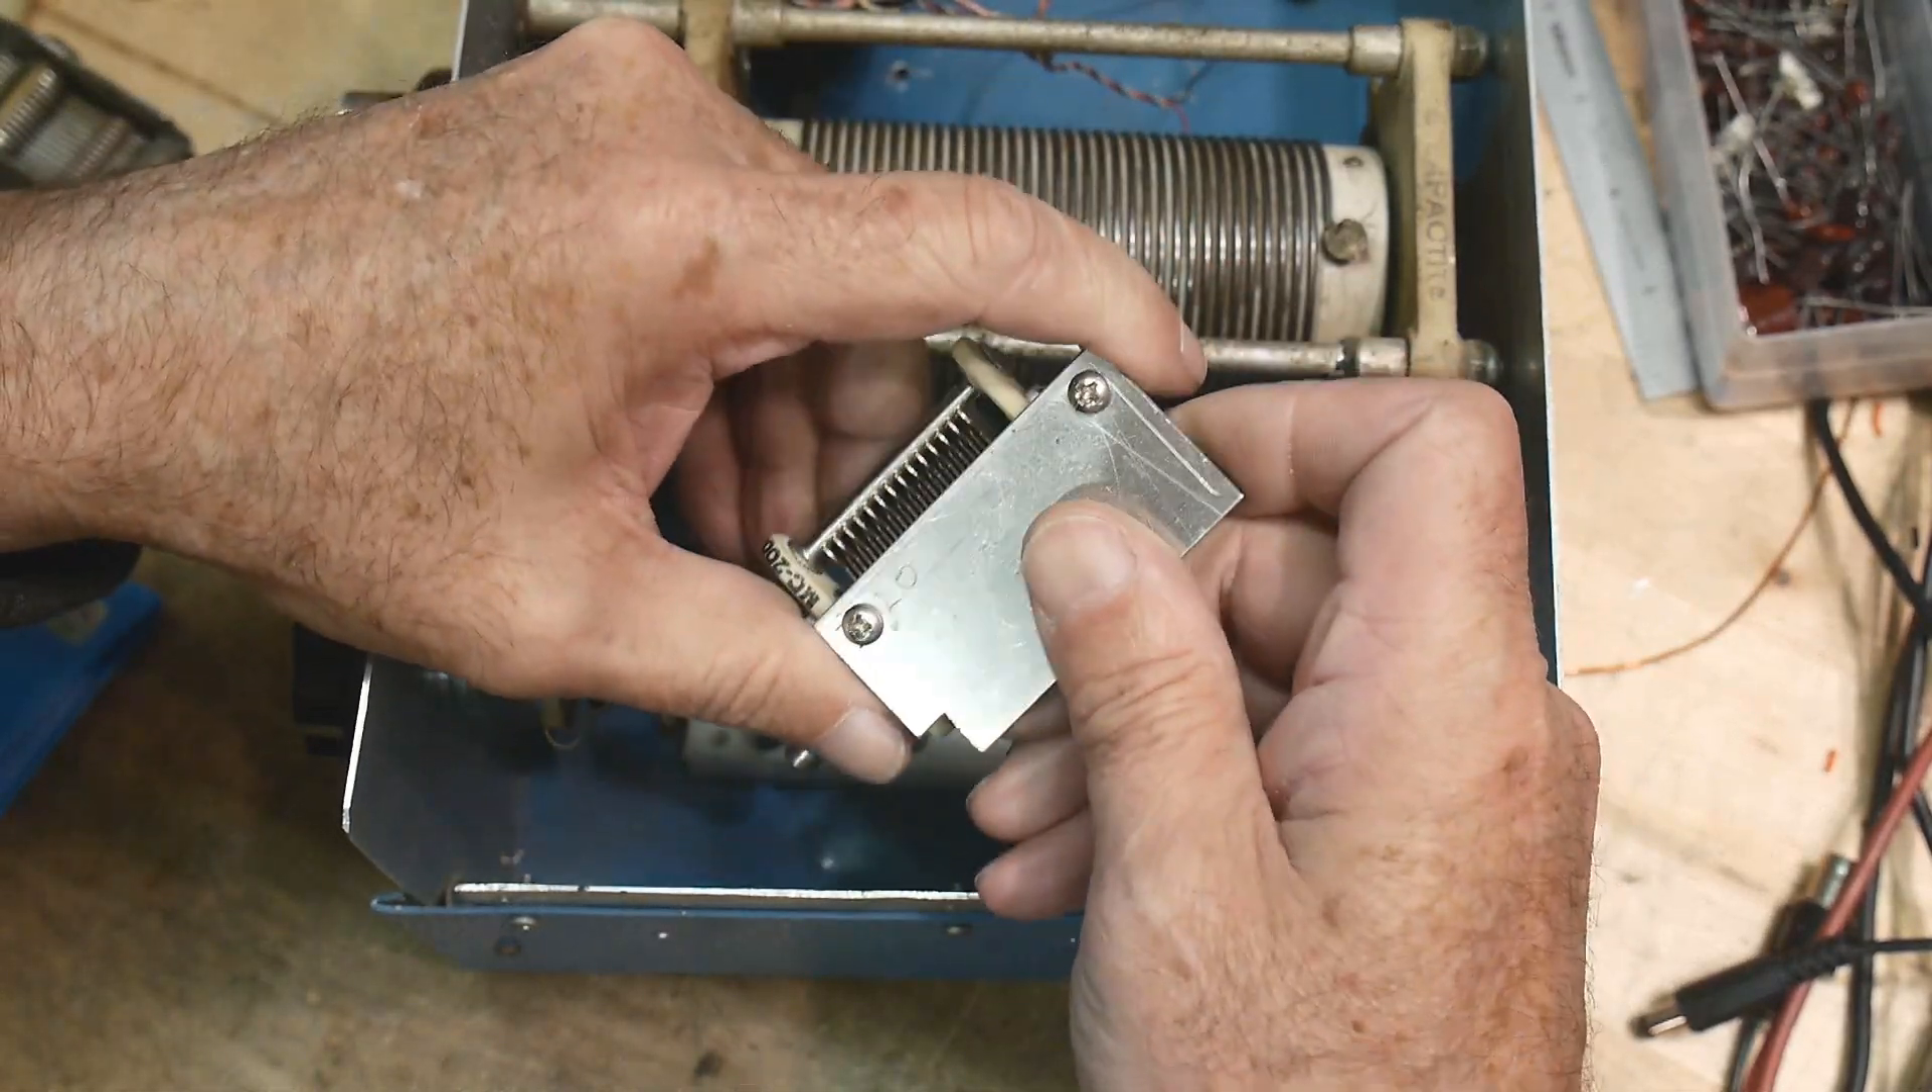So i've uh mounted this little uh capacitor on a plate um and i want to mount that plate so i've stuck it out so i can put two screws.